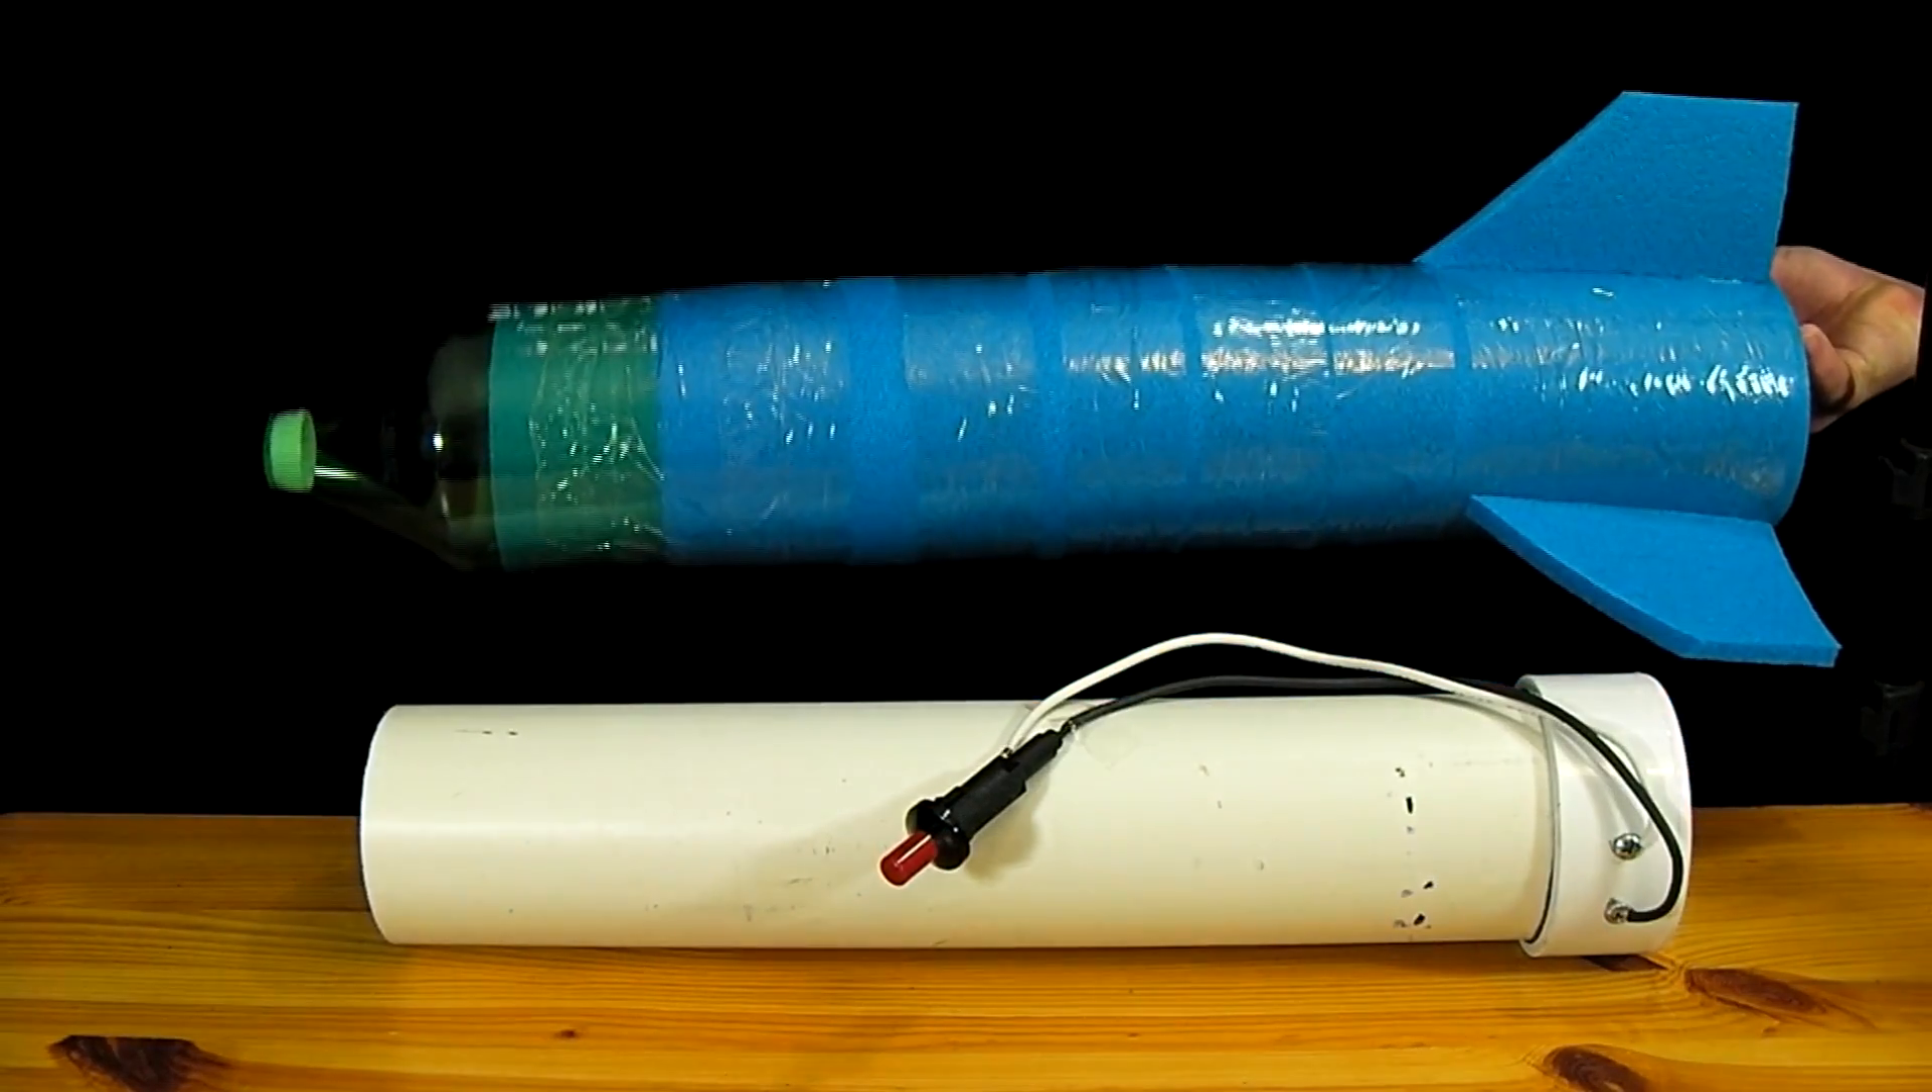With the ignition installed the launcher is now completed.